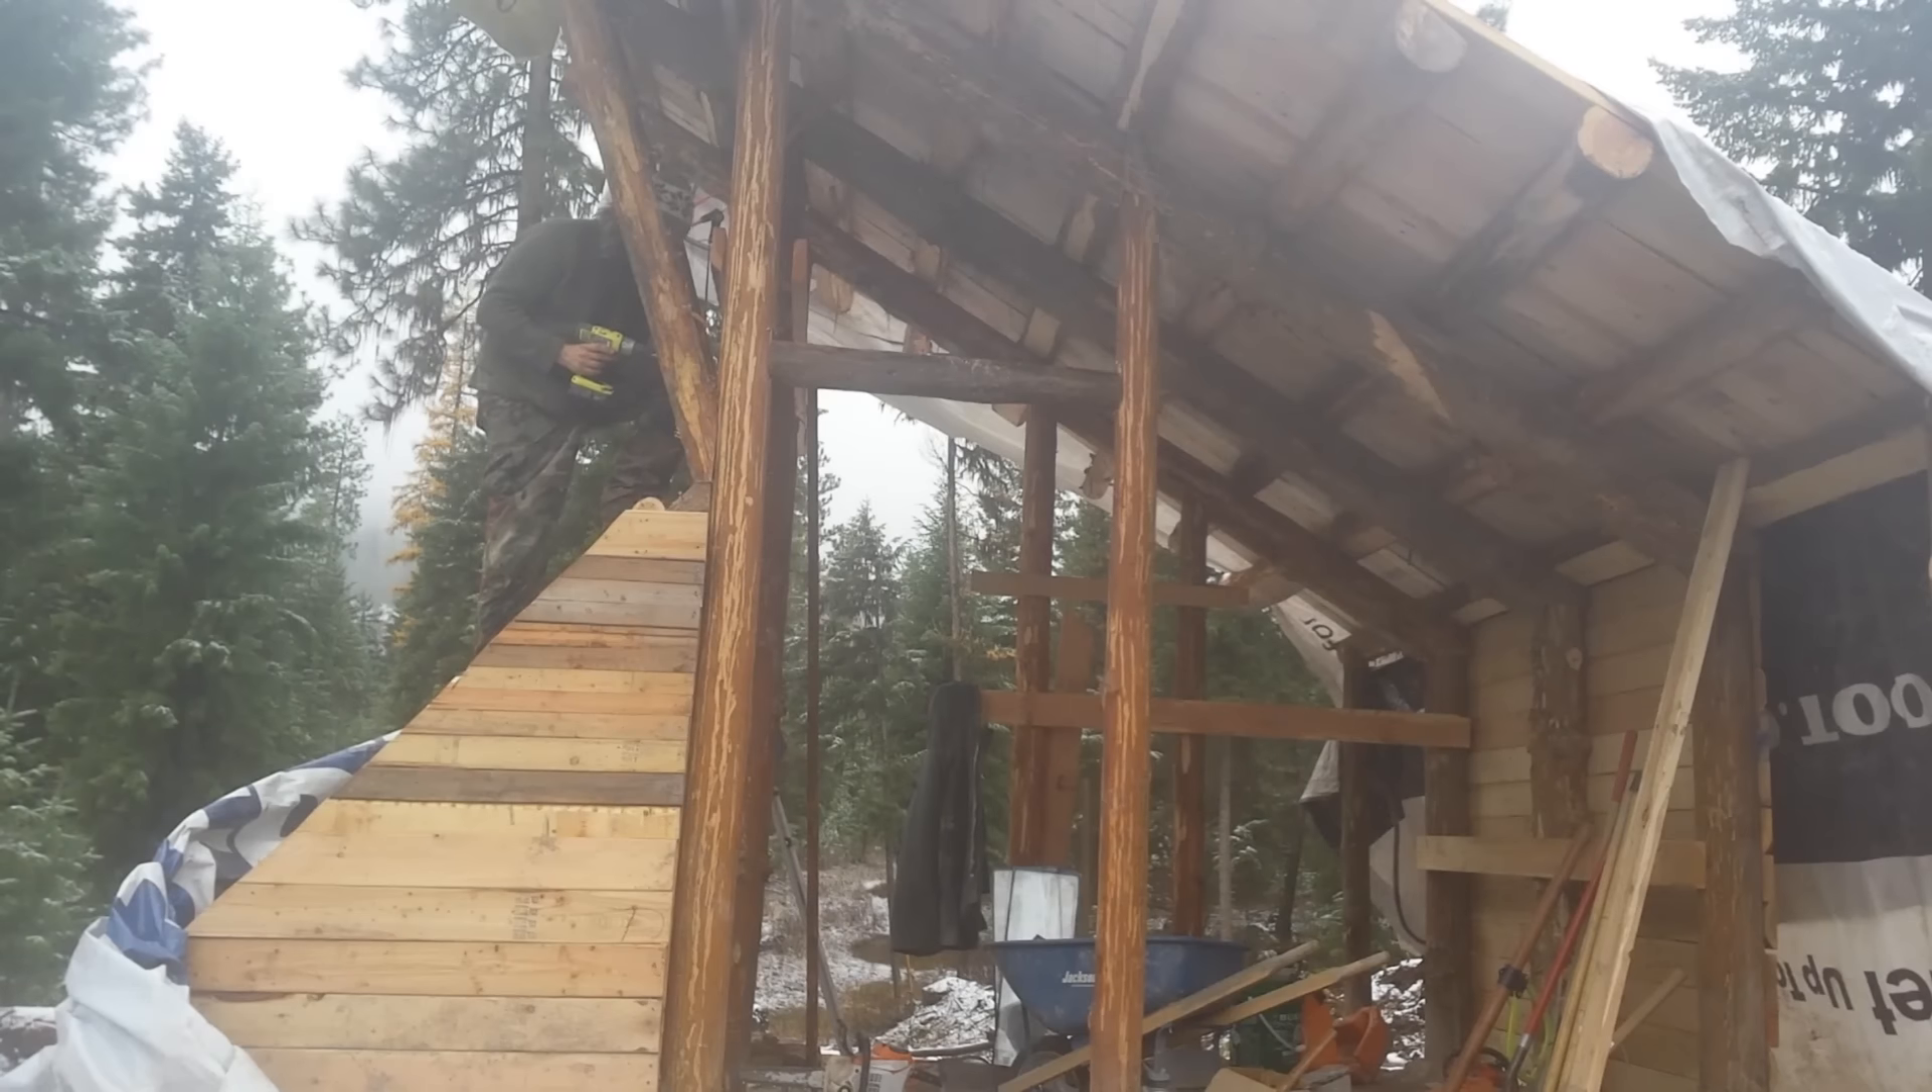The roof was now on, and the tarps were protecting it from the weather.